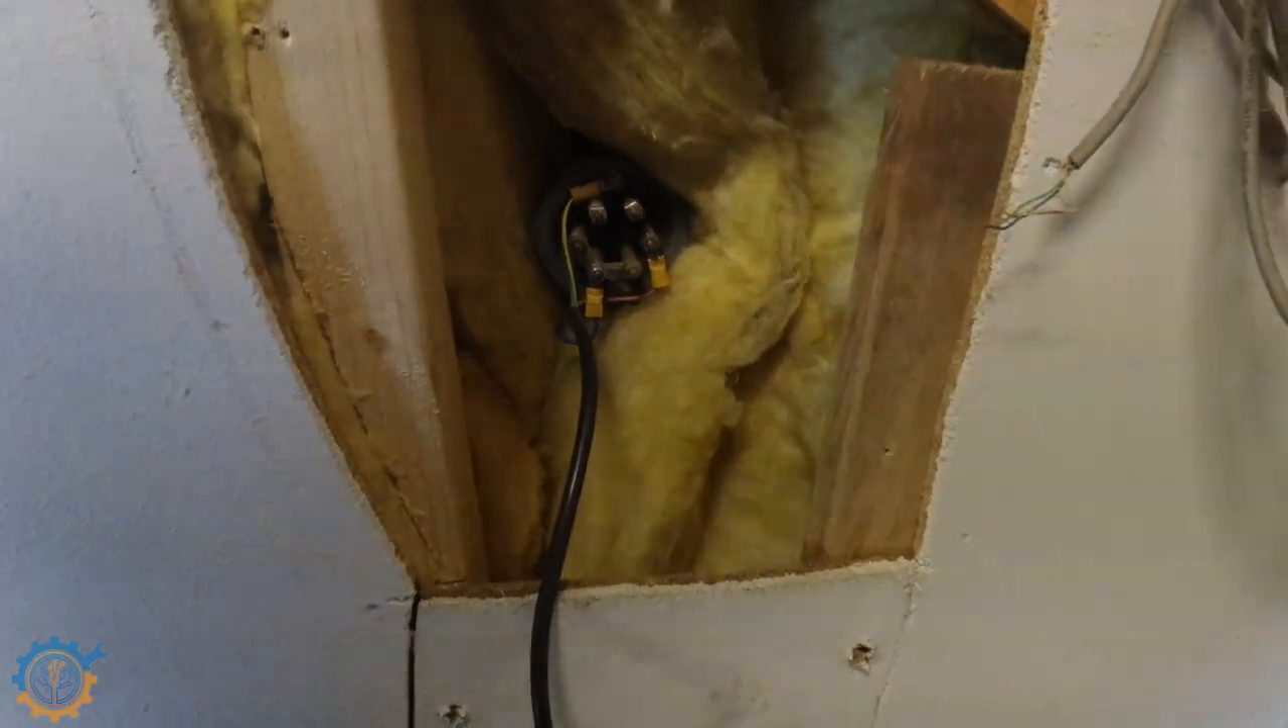I have my water heater inside the tank here and as you can see I have hooked up a wire.